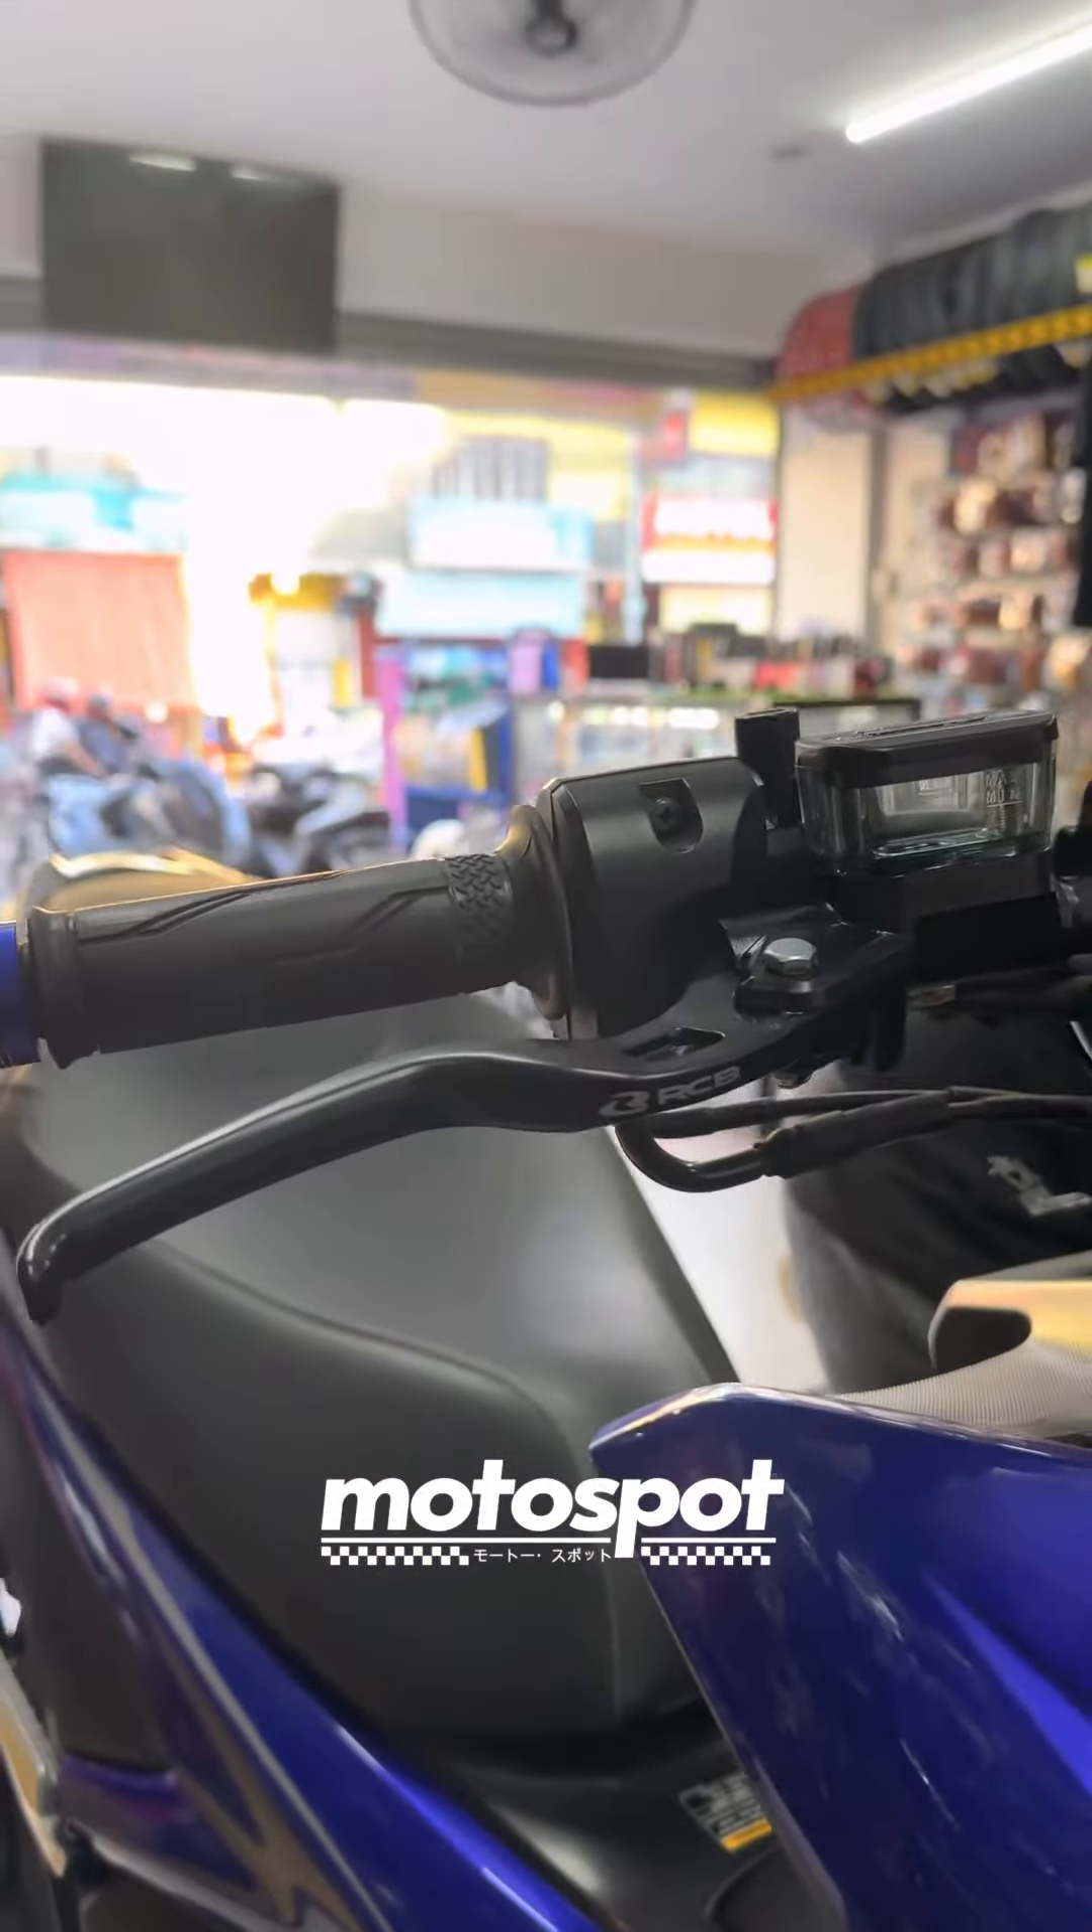Naikabit na rin yung RCB E3 na Brake Master na 14mm.